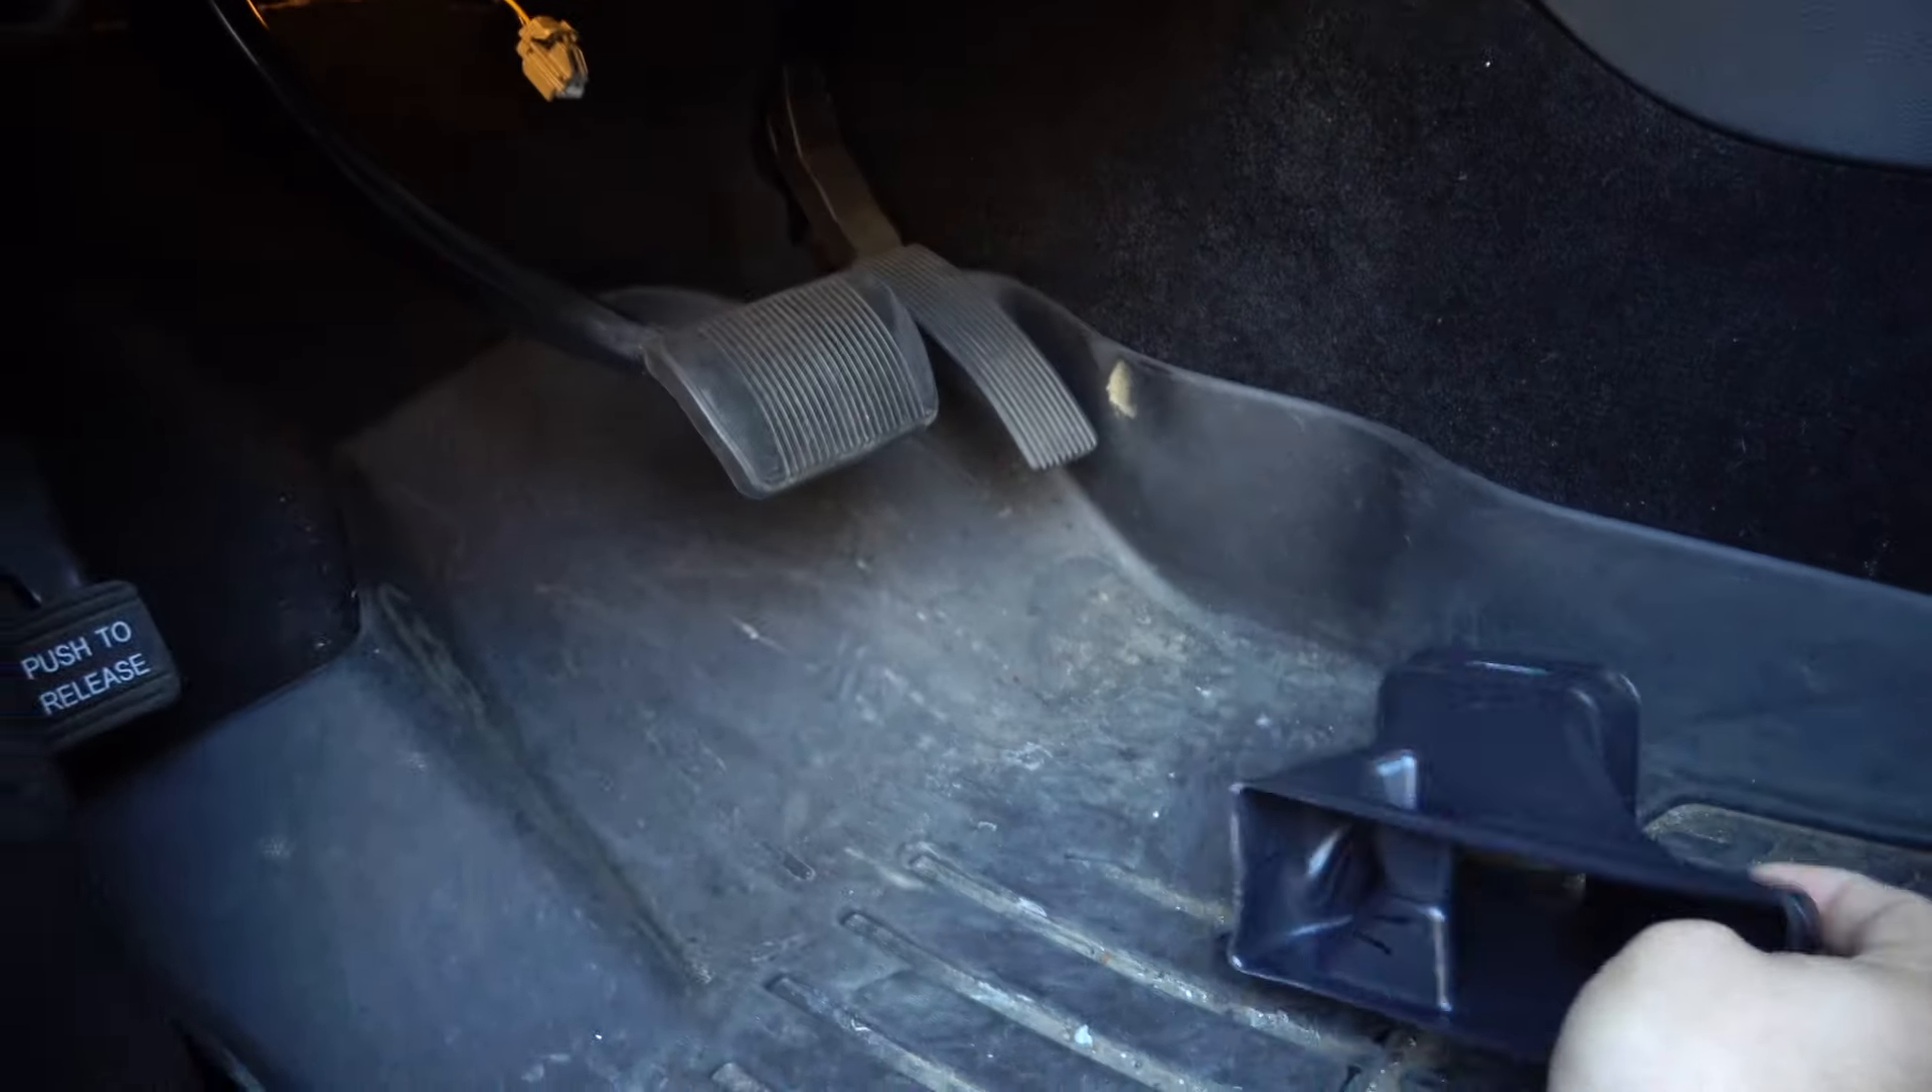And as you can see I've taken the lower part of the ducting out because I have this piece right here ready to just pop out.